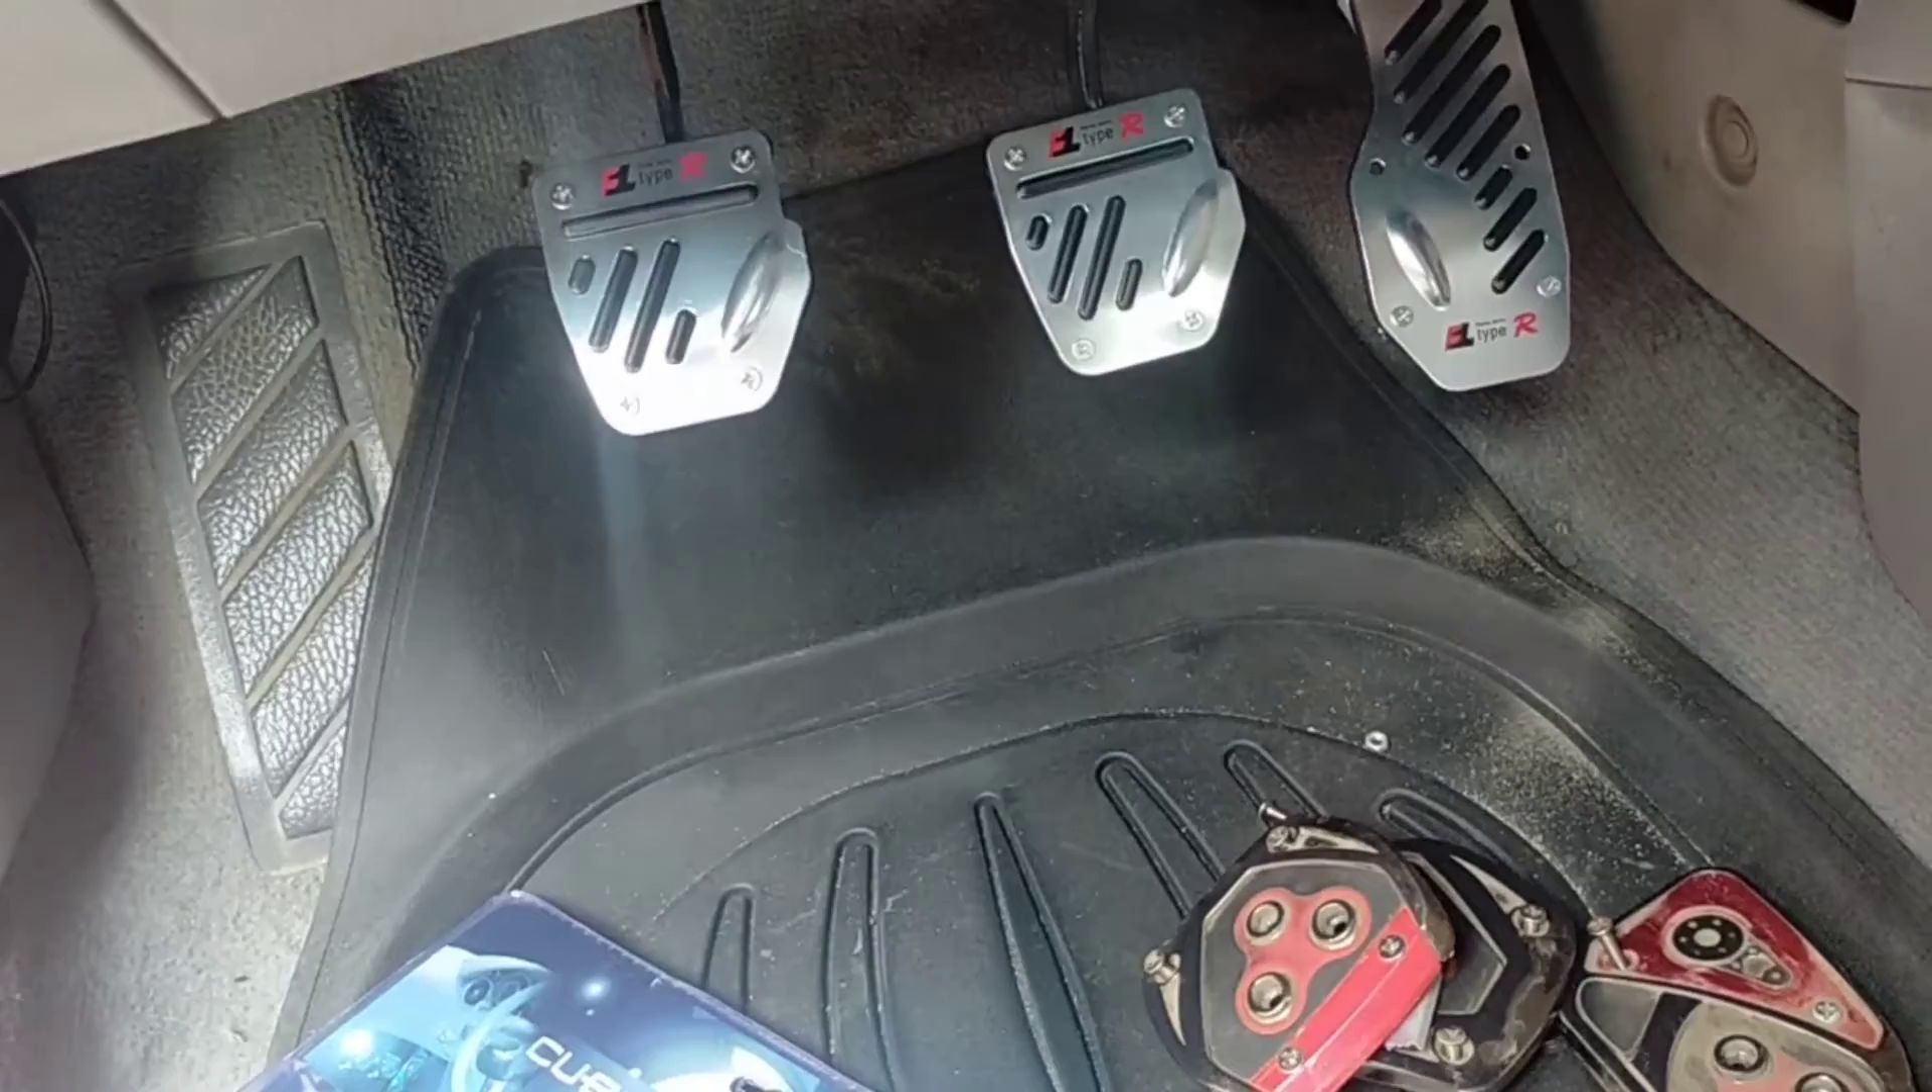So, ayun na mga Pafs Nakabit ko na yung pedal.